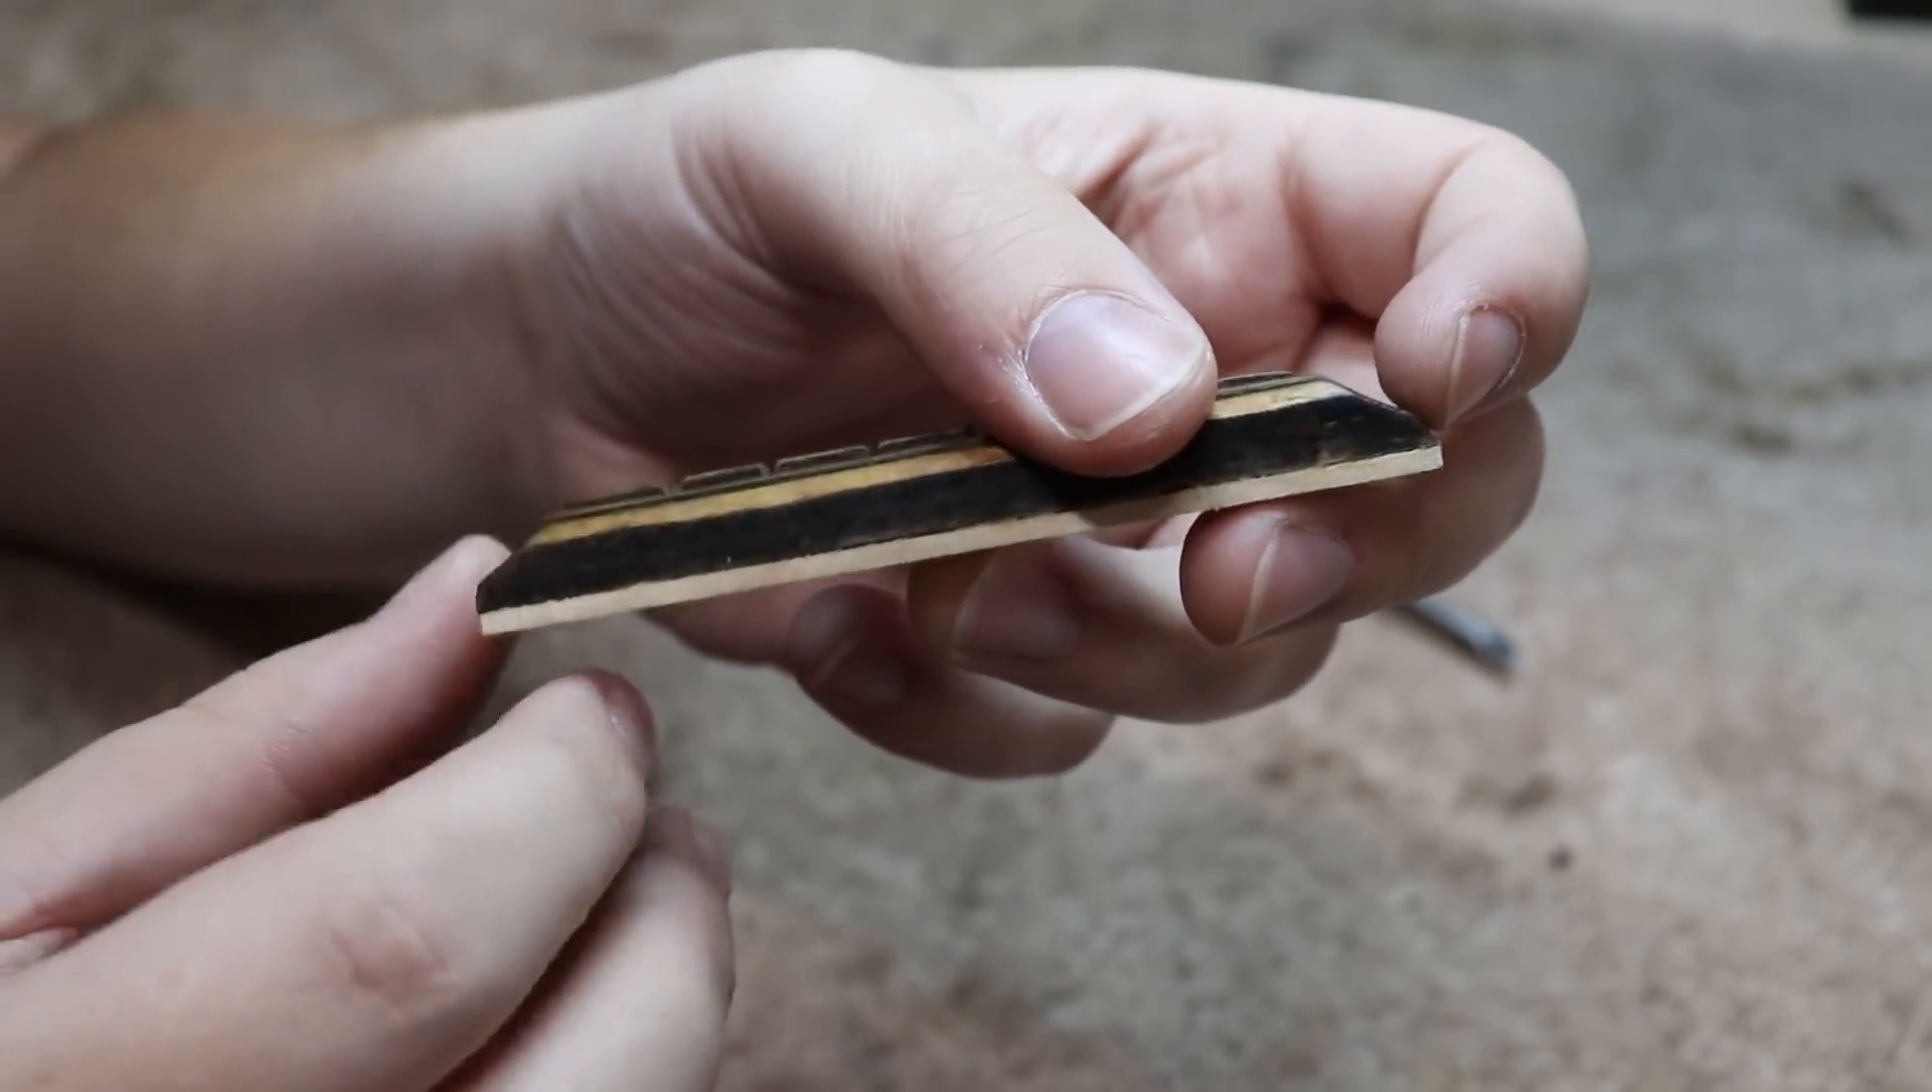So while we were setting up the string height in the action we decided the bridge was actually too low so what we did to fix that was we glued this thin strip of maple on.